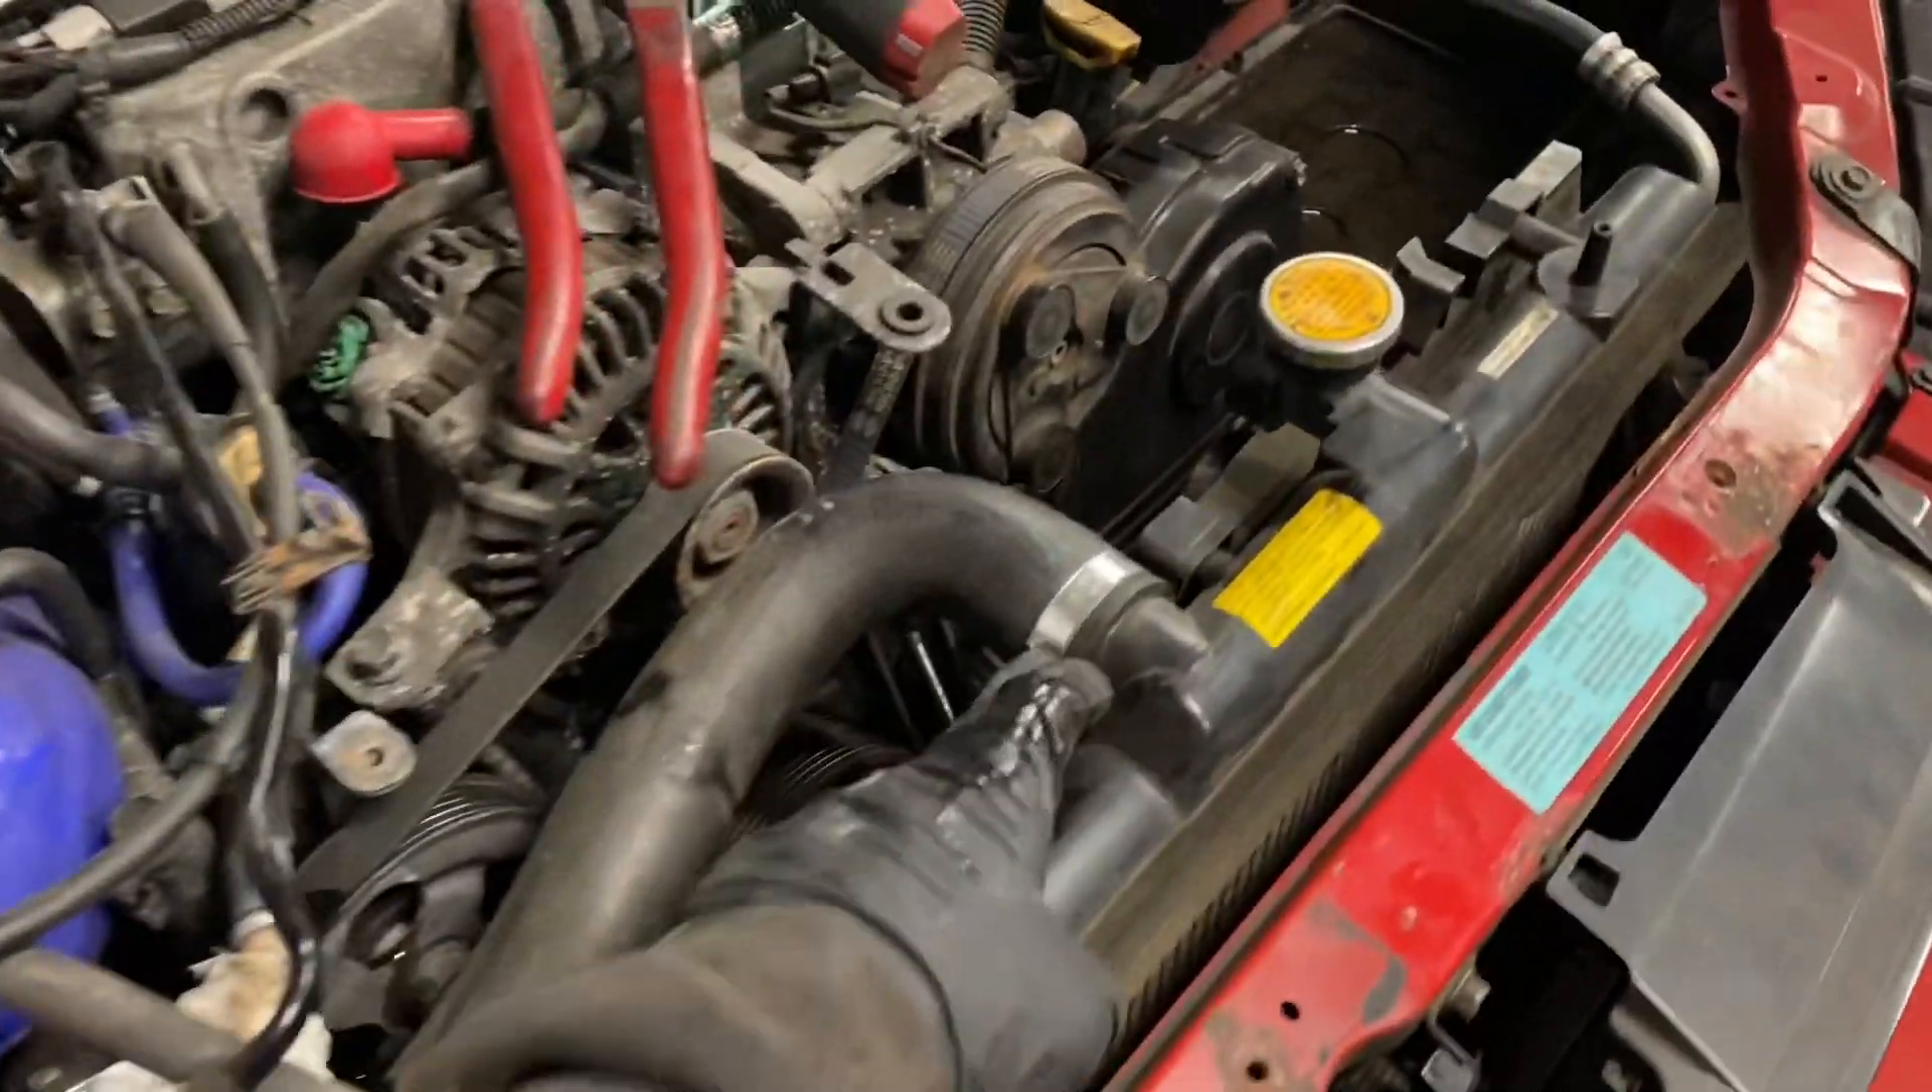The radiator is just about to come out it's got this top radiator hose to come off.